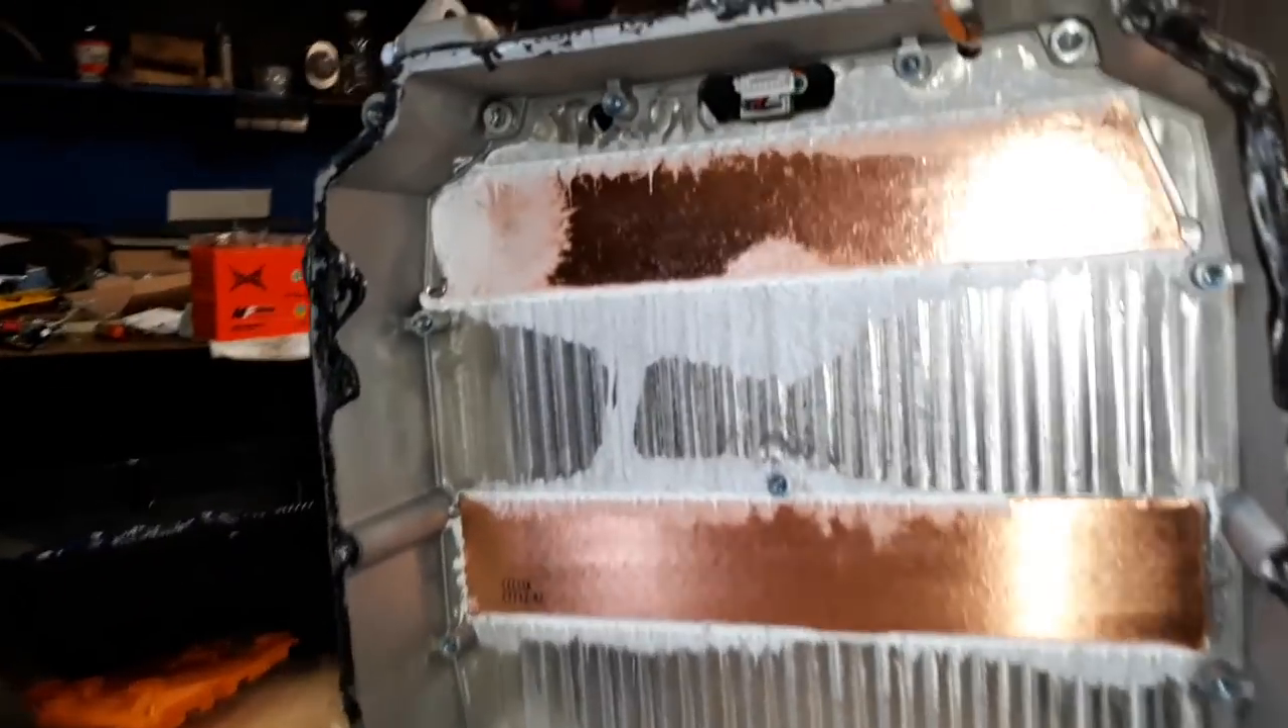All right so here's the inside of the case with the module off.